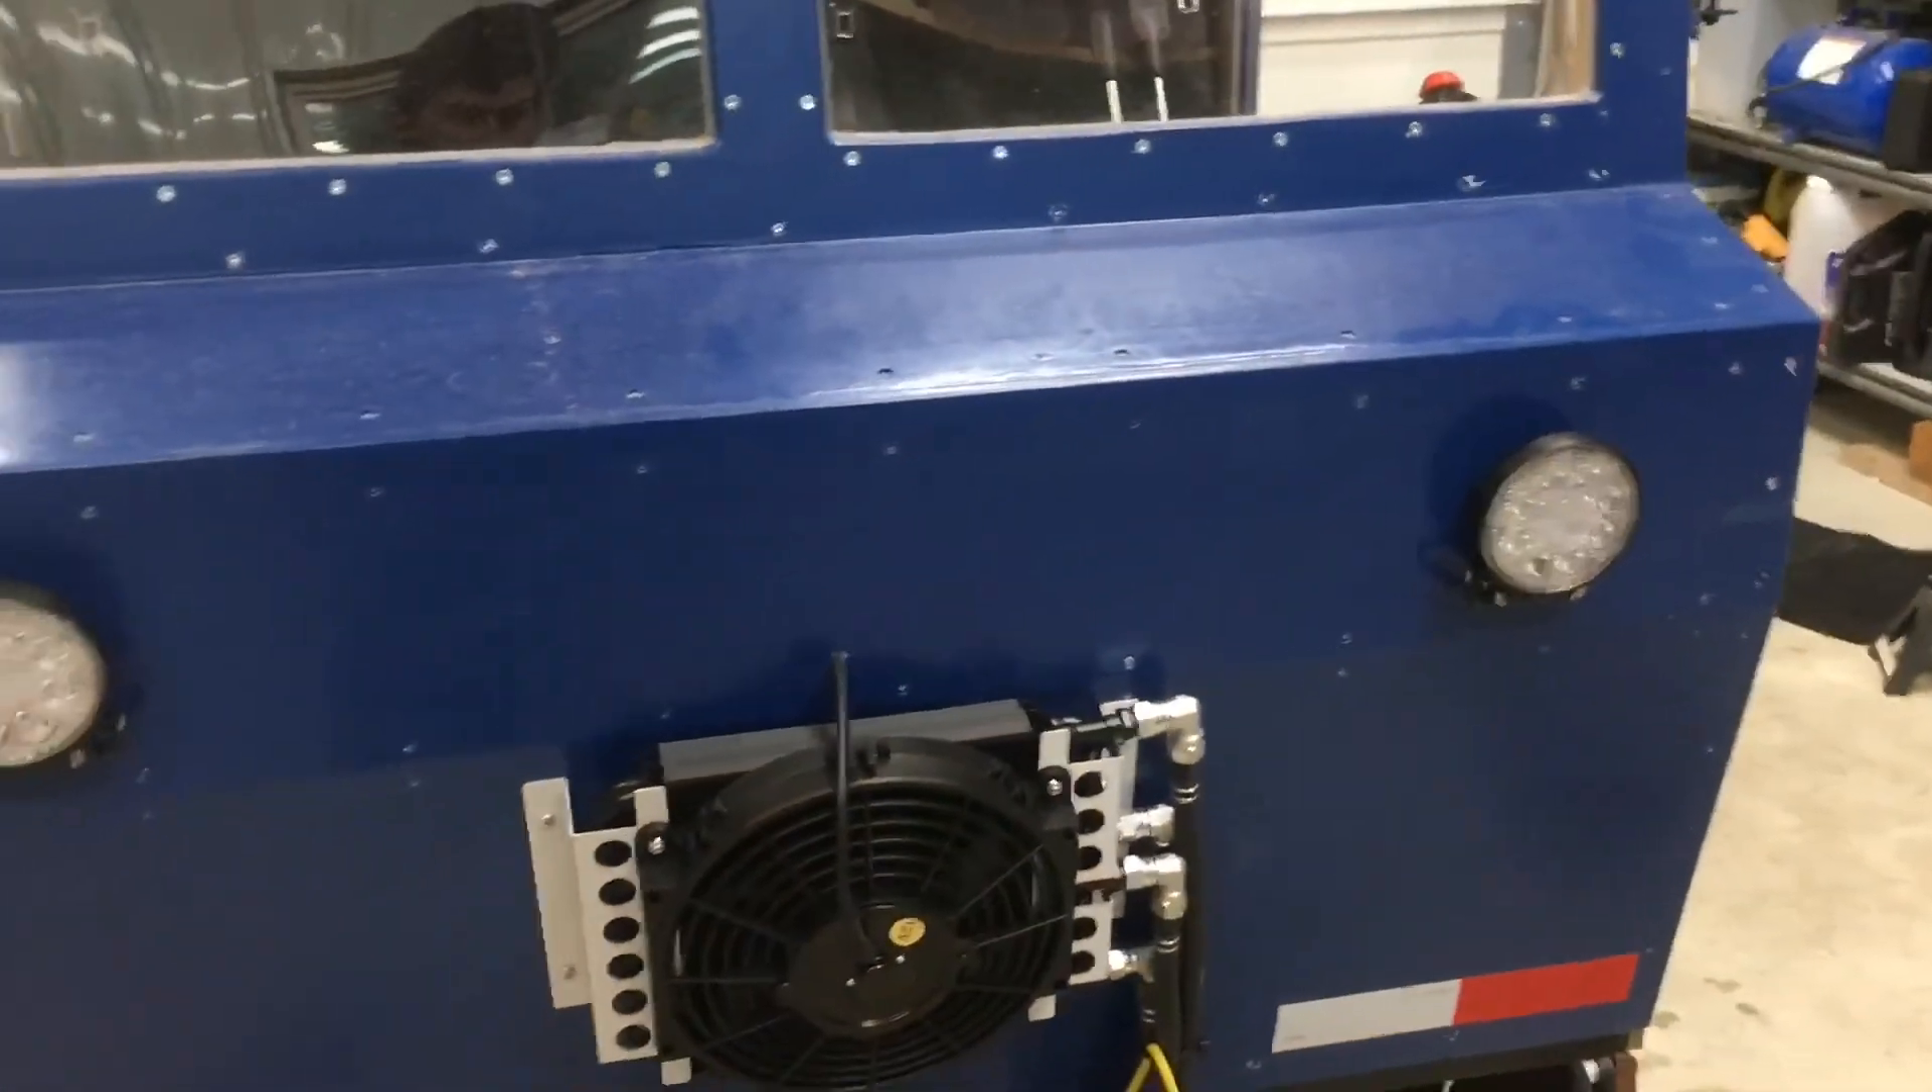So I got the LED headlights installed.